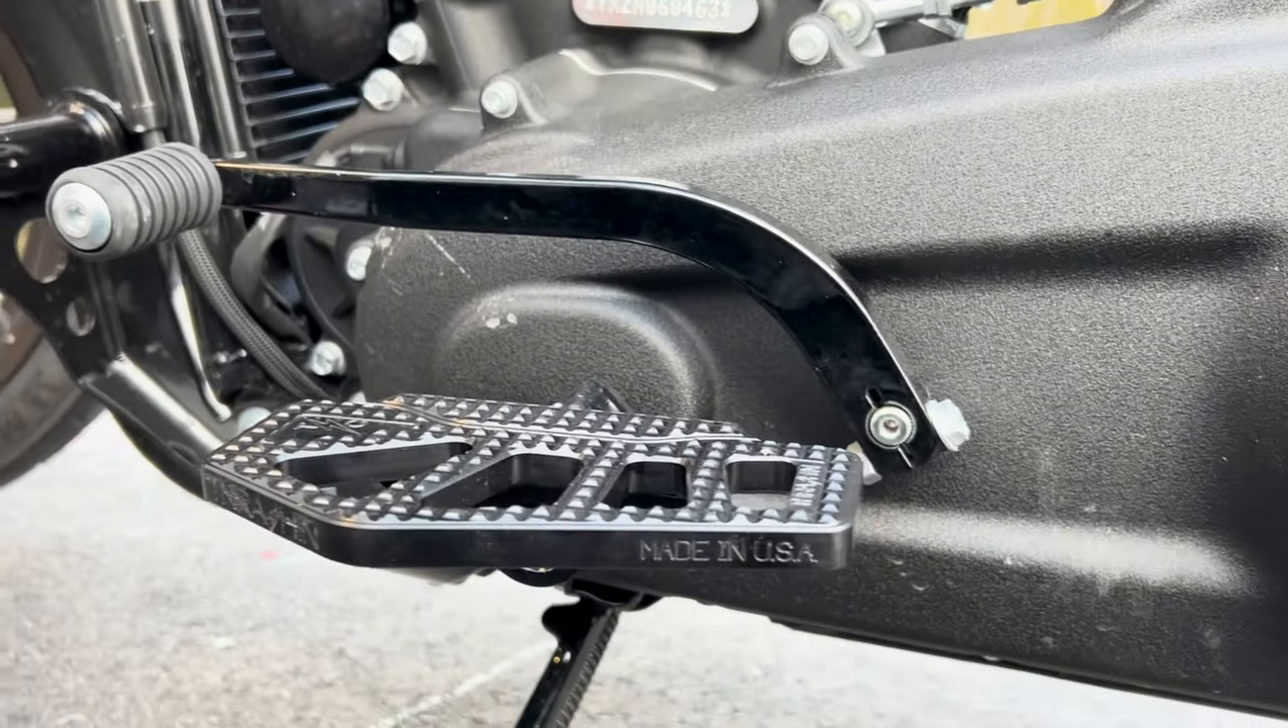Got the floorboard on.